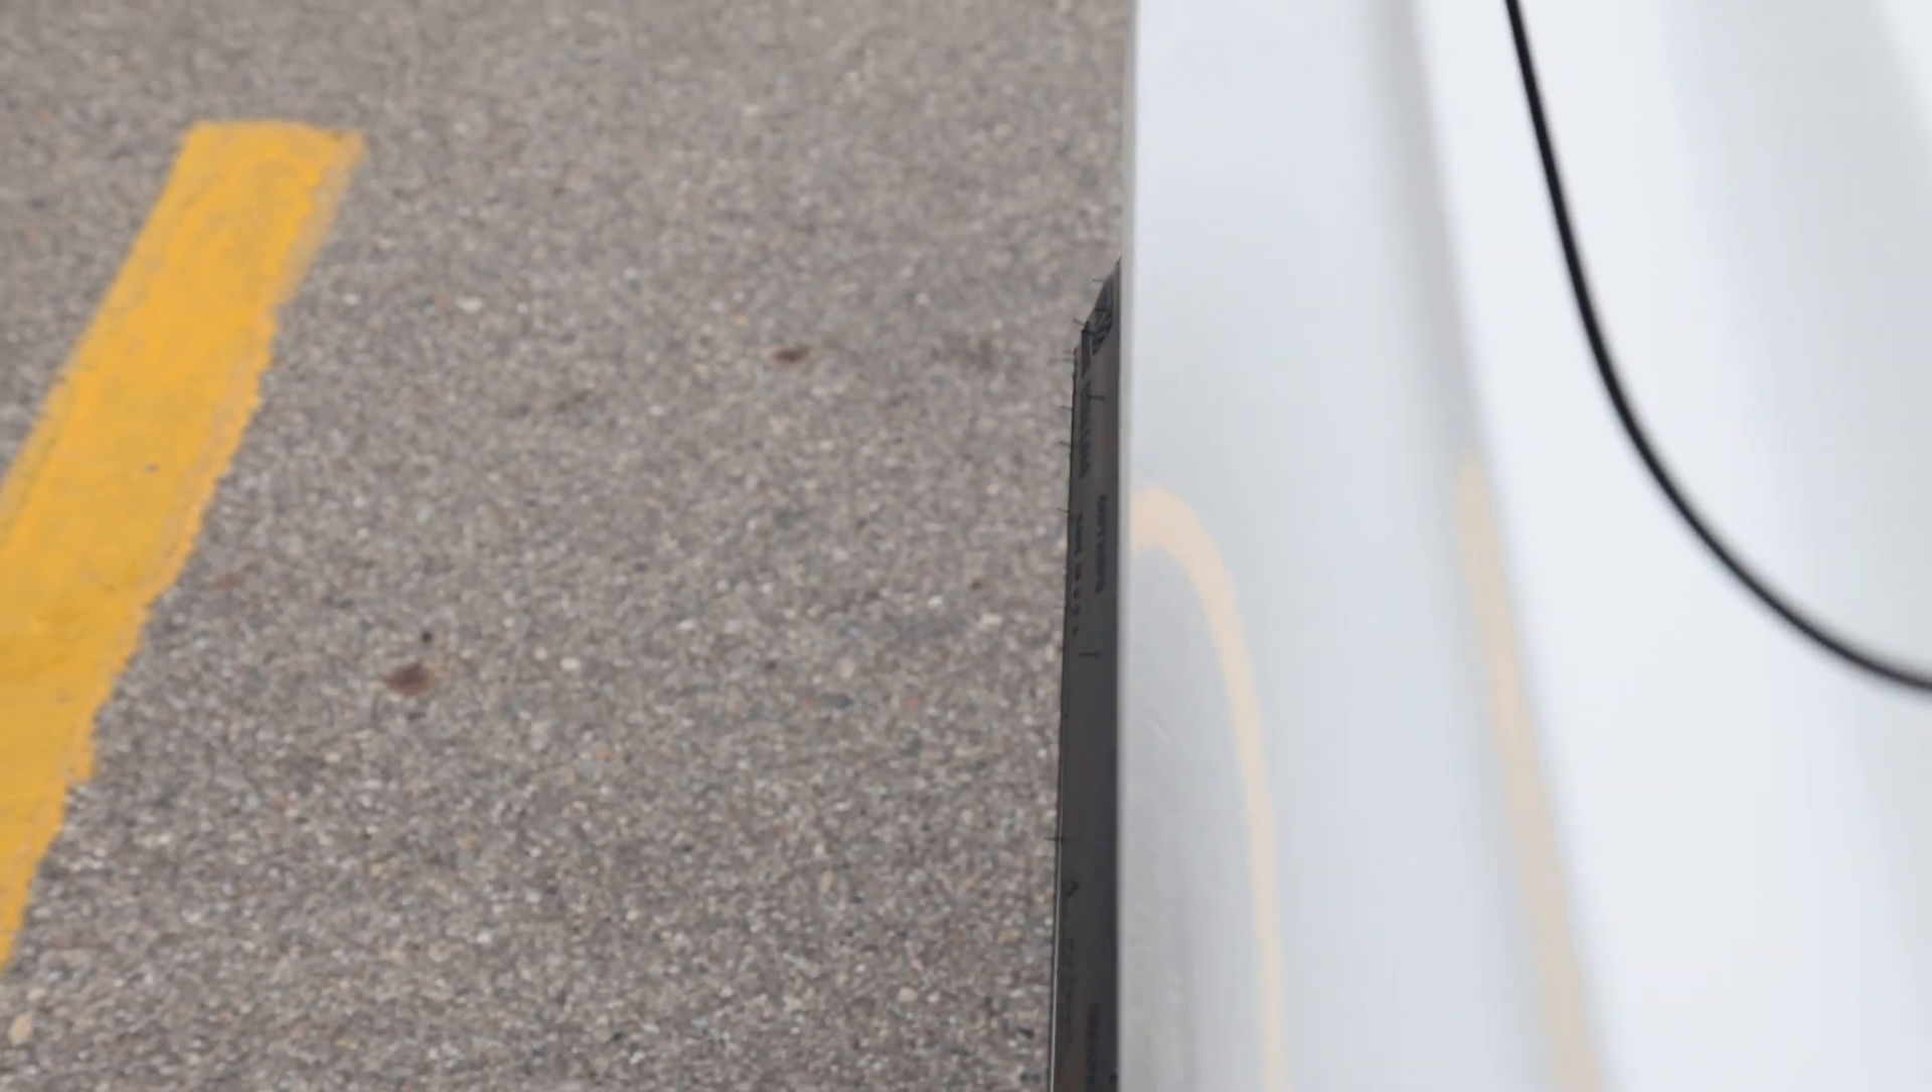Now, the front, because we had to use that 12 millimeter spacer to get the clearance, it does stick out just a little bit. Like you can't see the tread, but you can definitely see the sidewall.